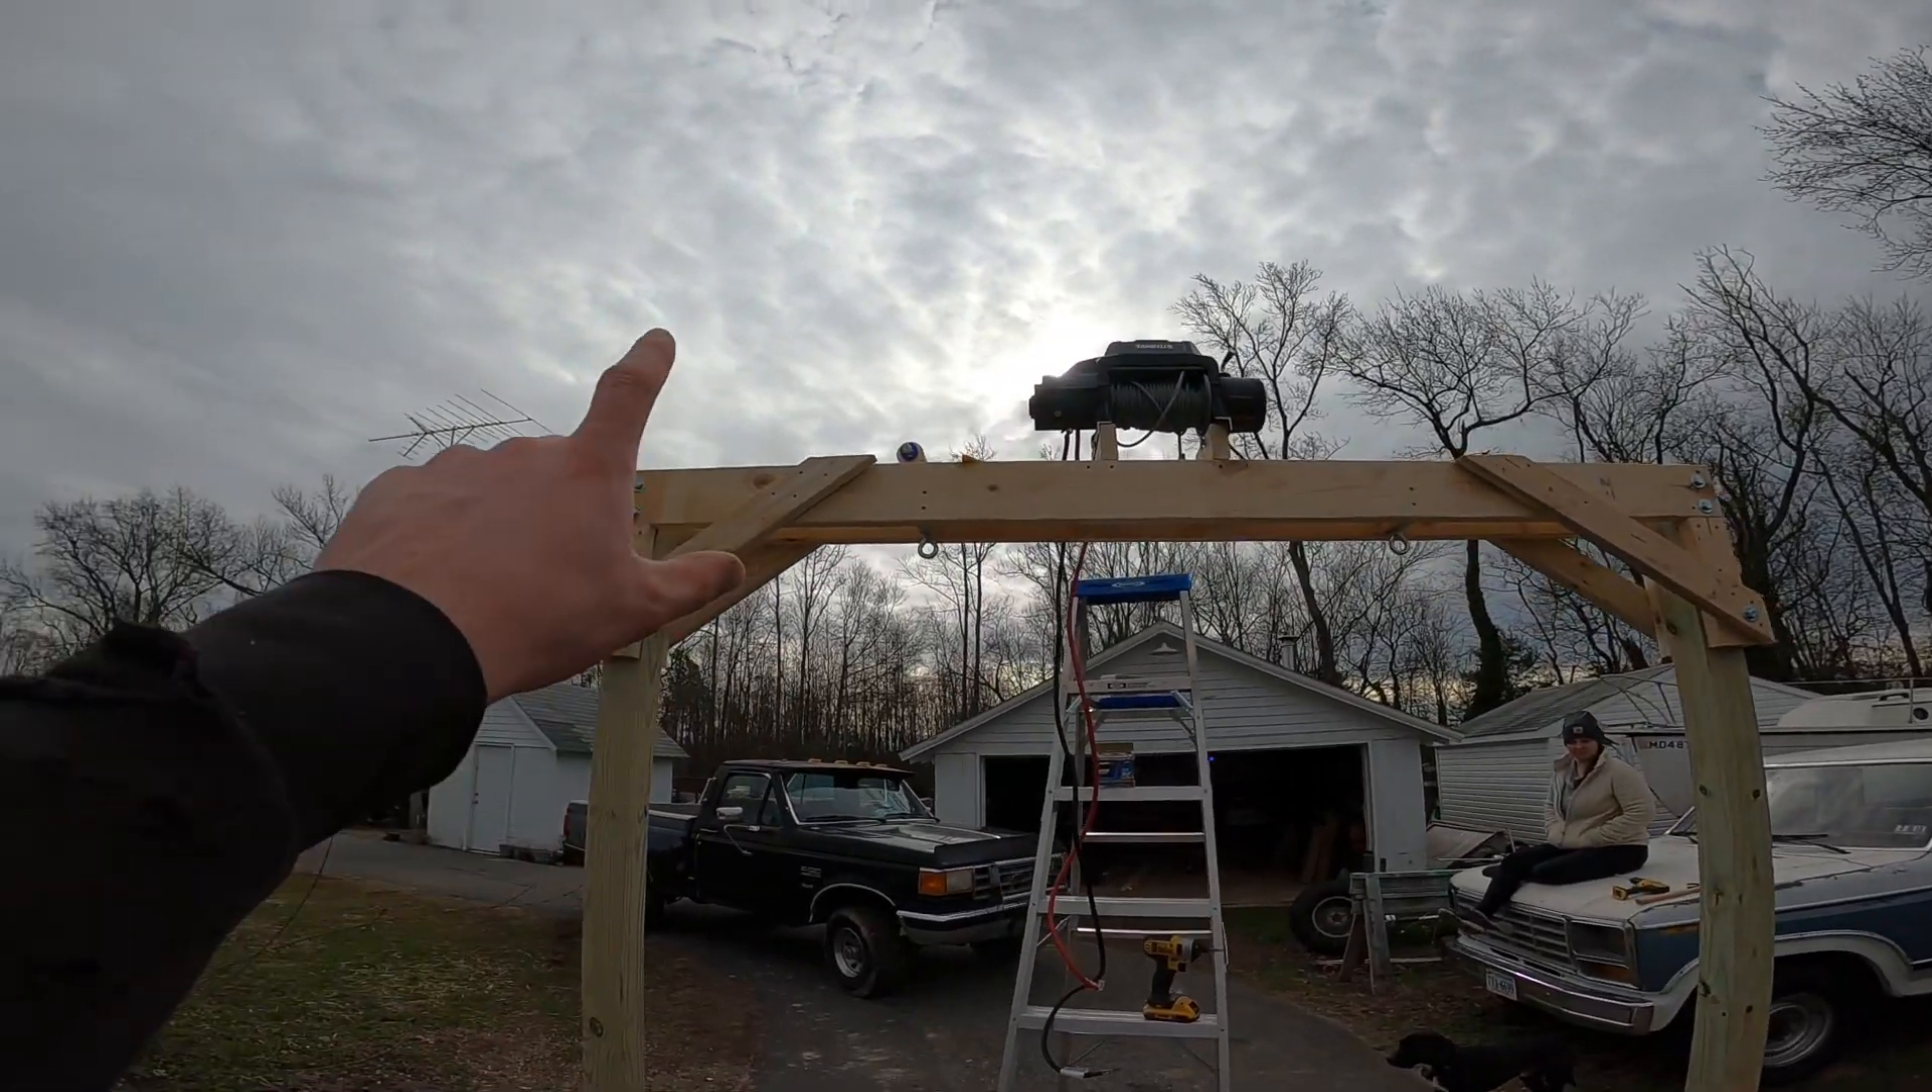Perfect. And there we go. The winch is up there.